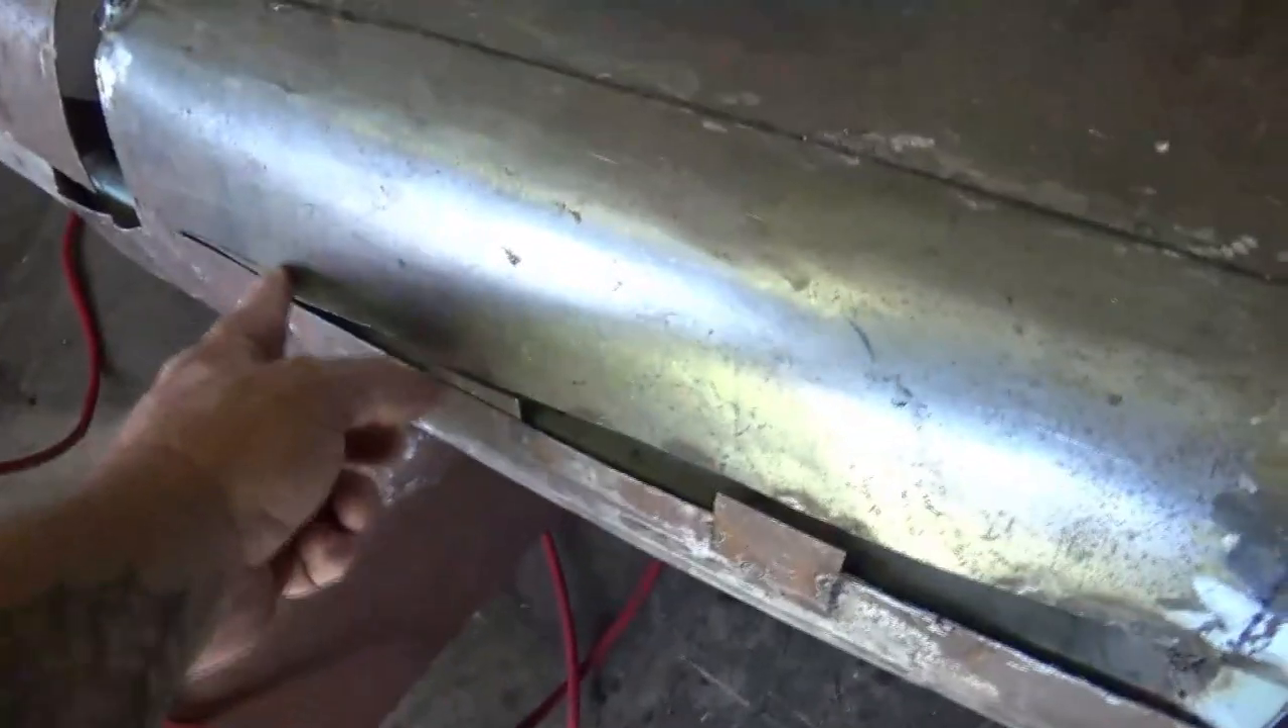But also, these panels don't meet up, so I've got this big gap there.